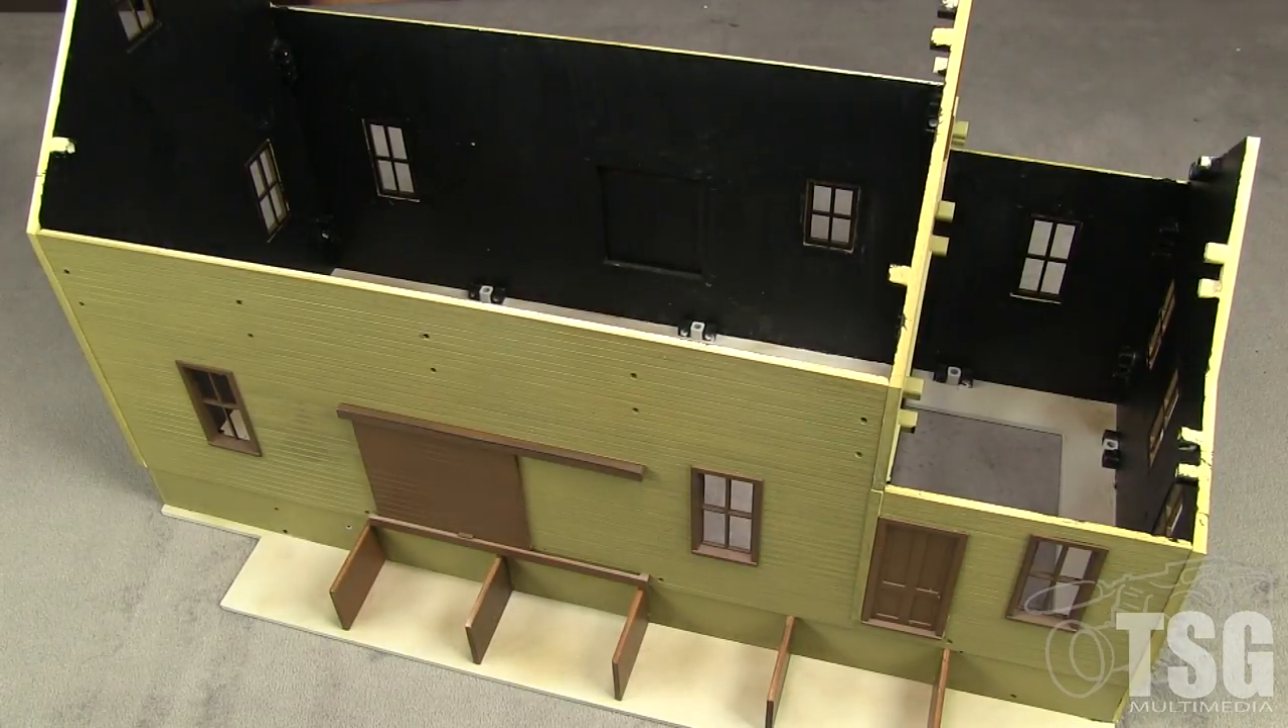So now I have the loading dock supports glued on.